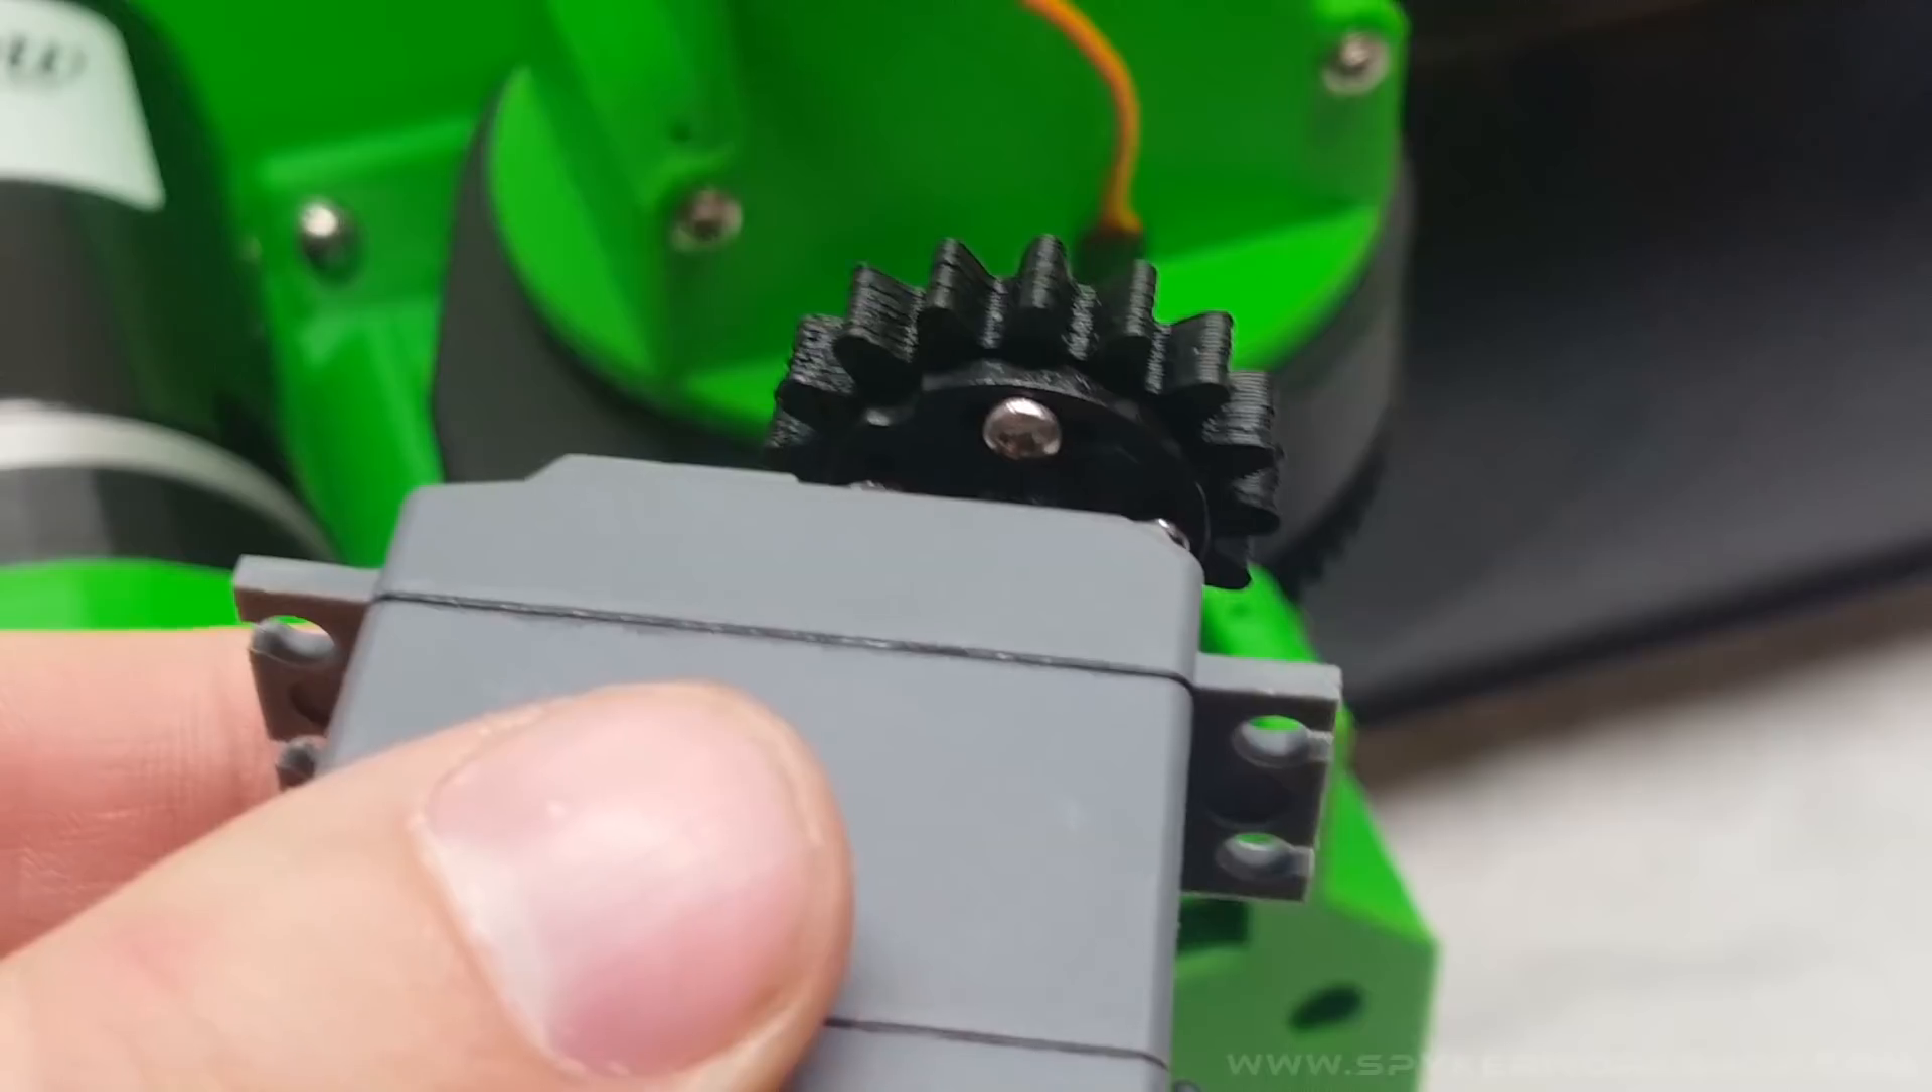So here I have the servo gear attached.